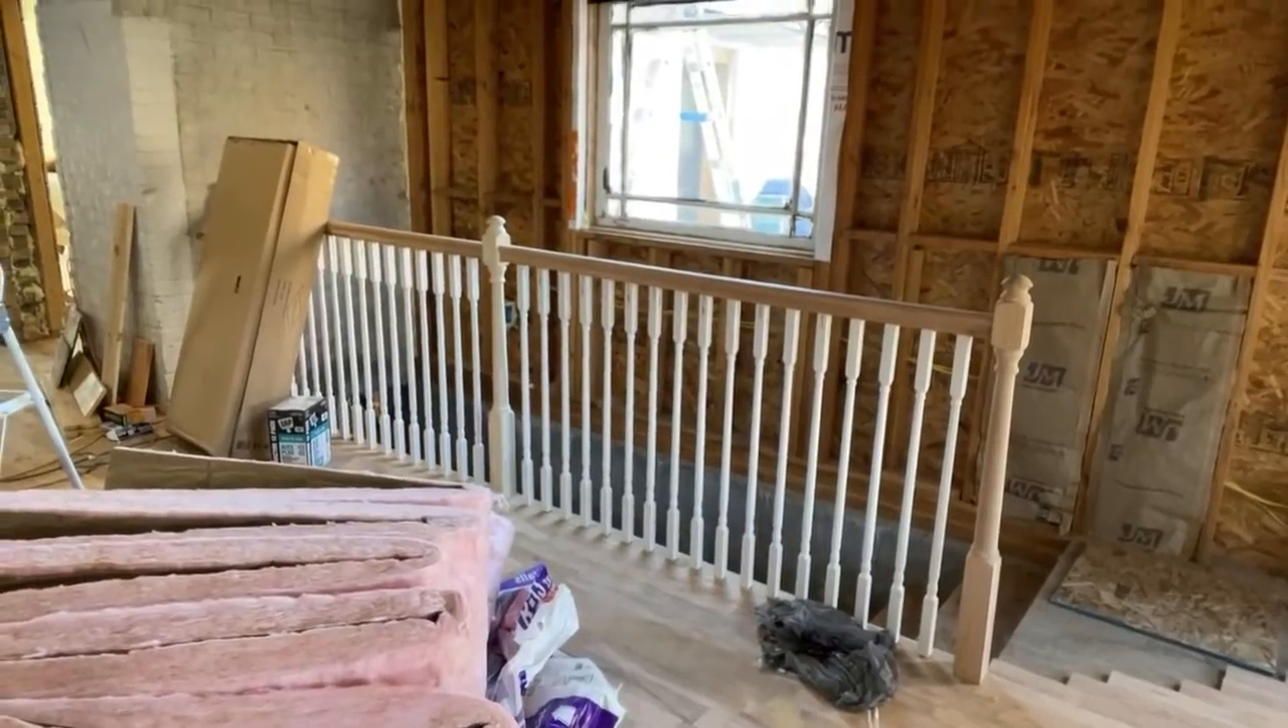I'm going to show you the banister is in.